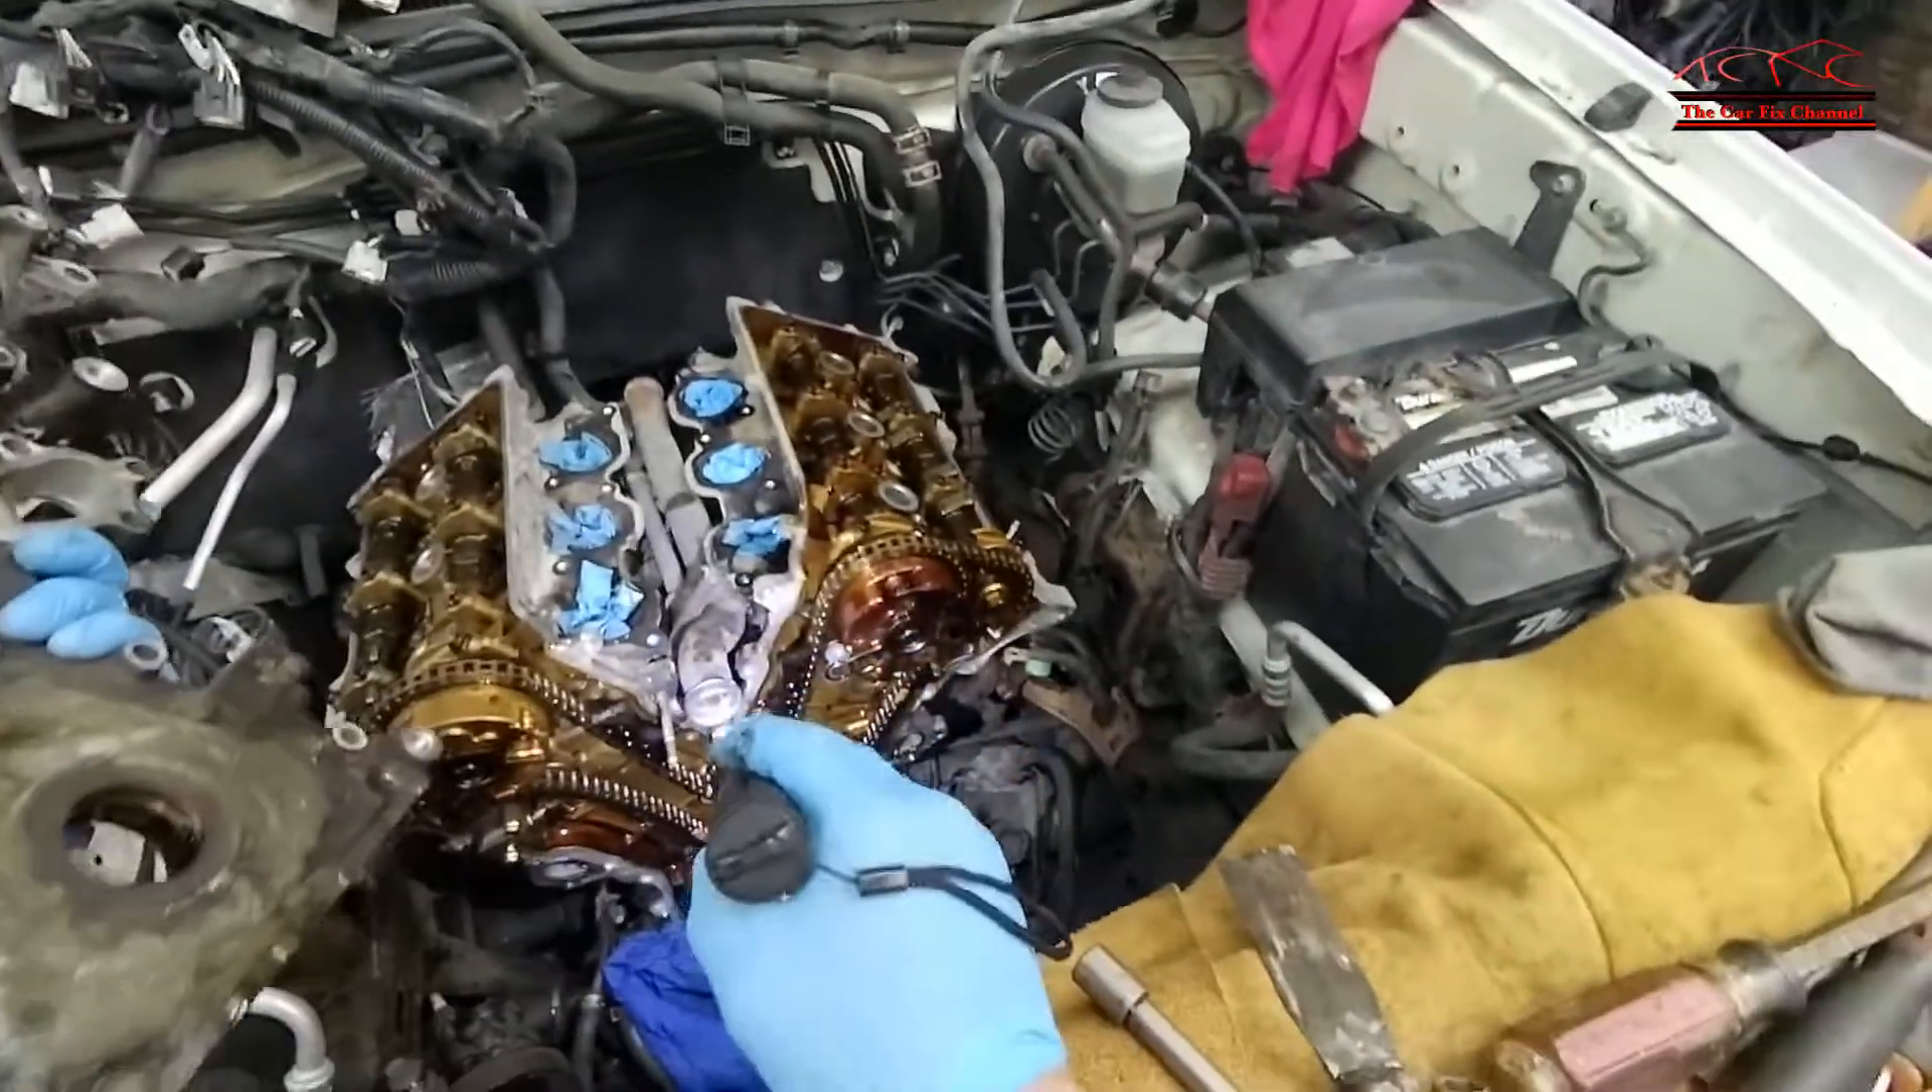Alright, now we've got the timing chain cover or the front engine cover off.